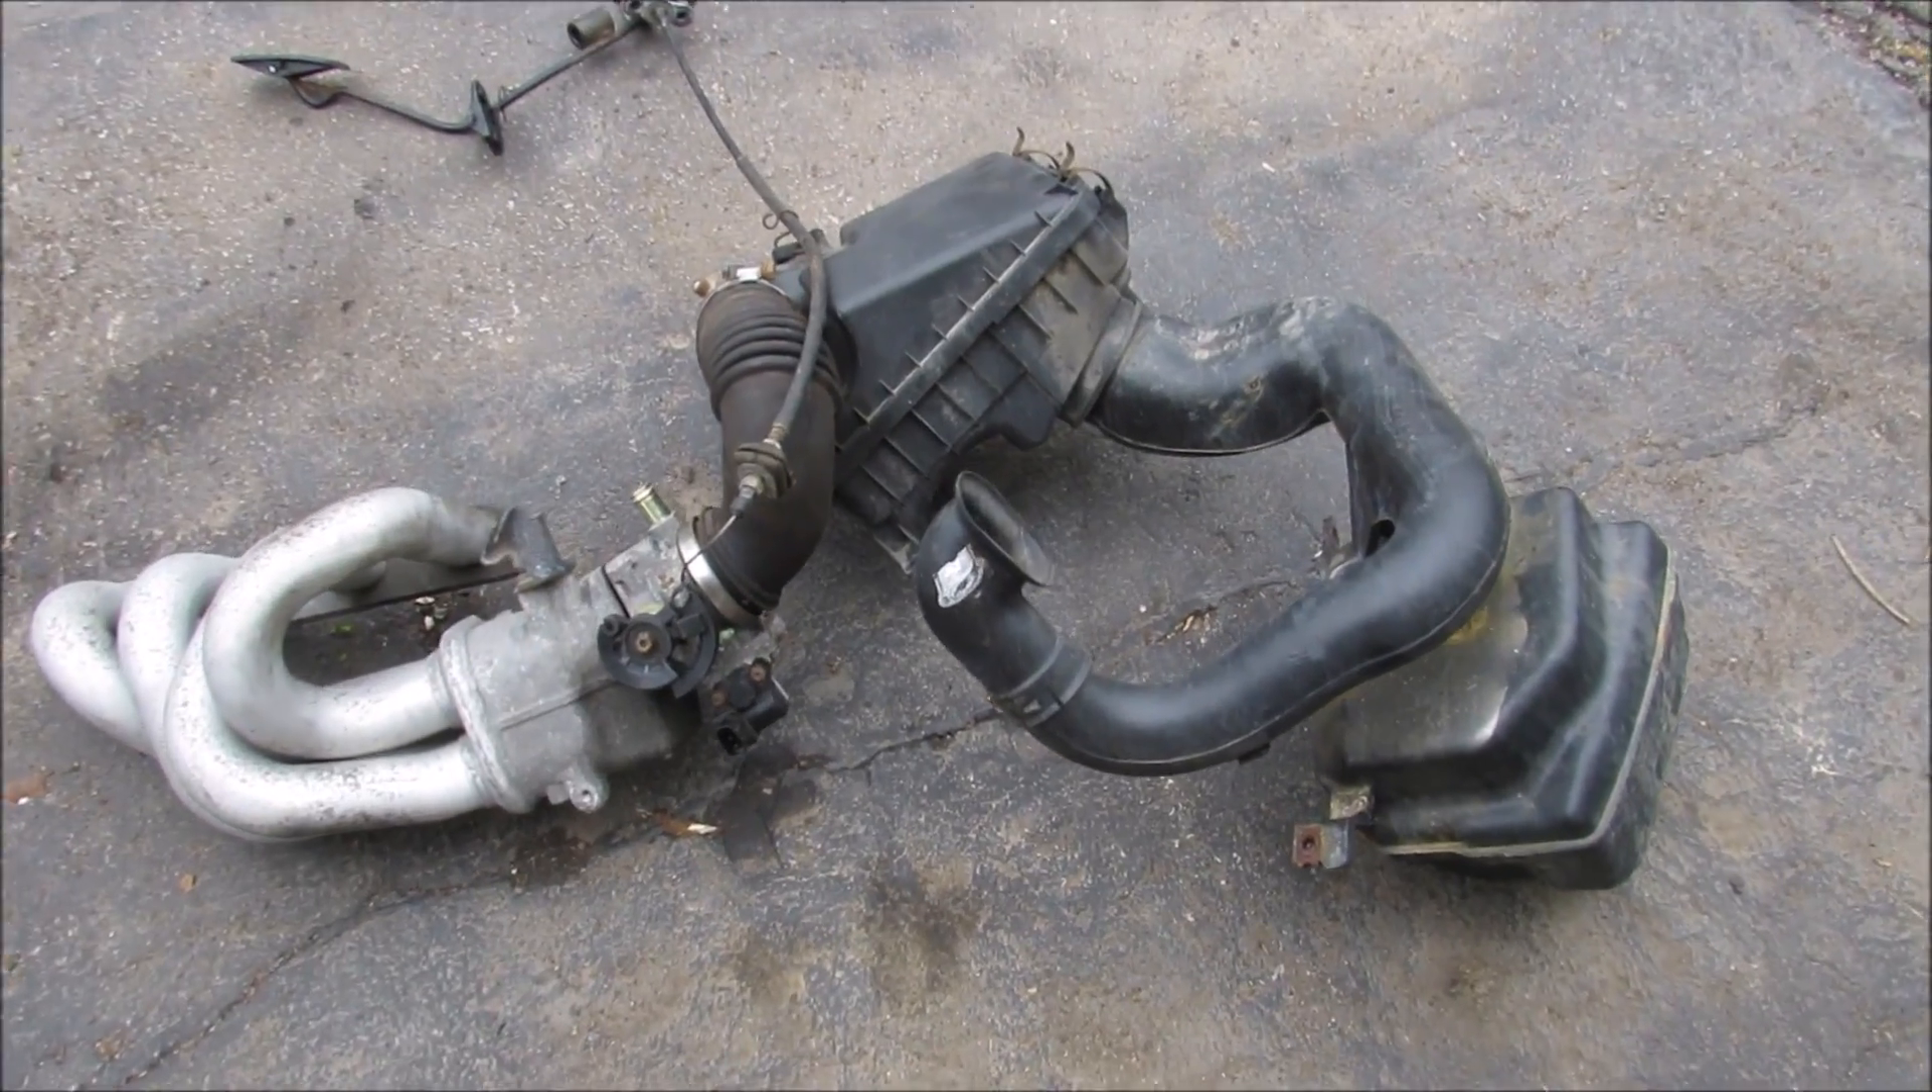So here I've got the entire intake removed from the vehicle starting with your air intake tube here.